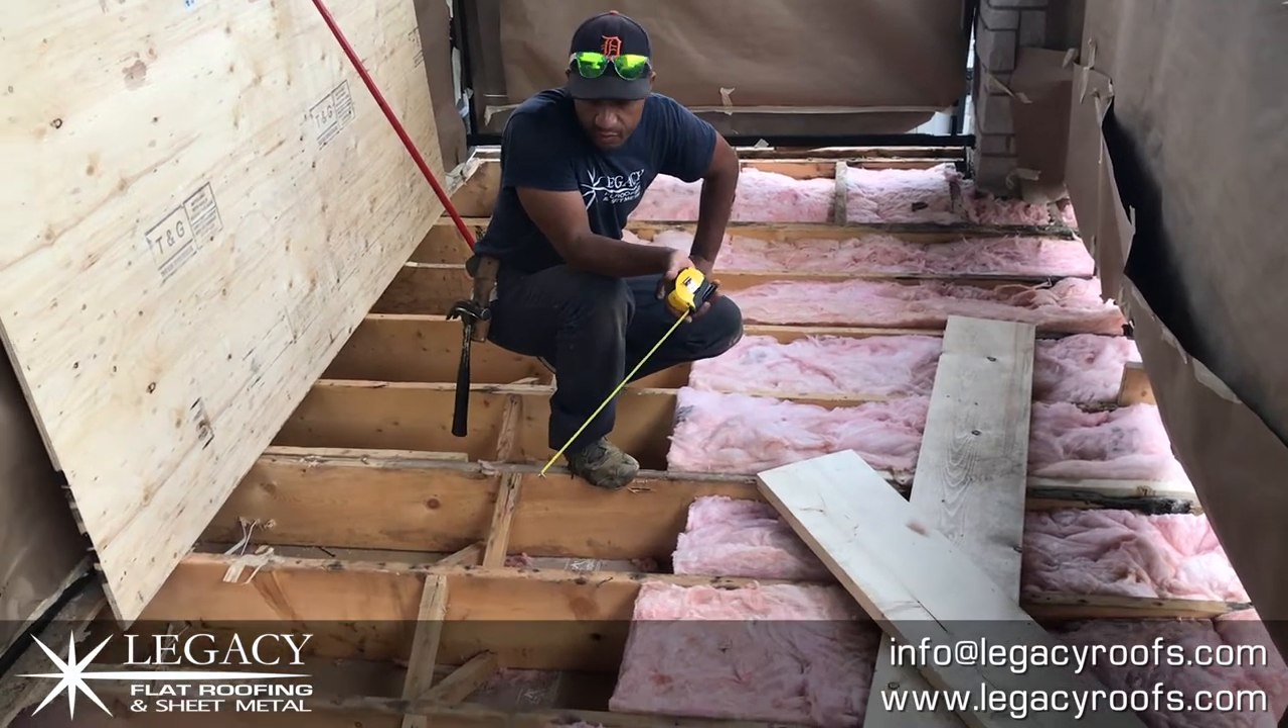We've started putting insulation. We're going to finish that, putting an R20 insulation.